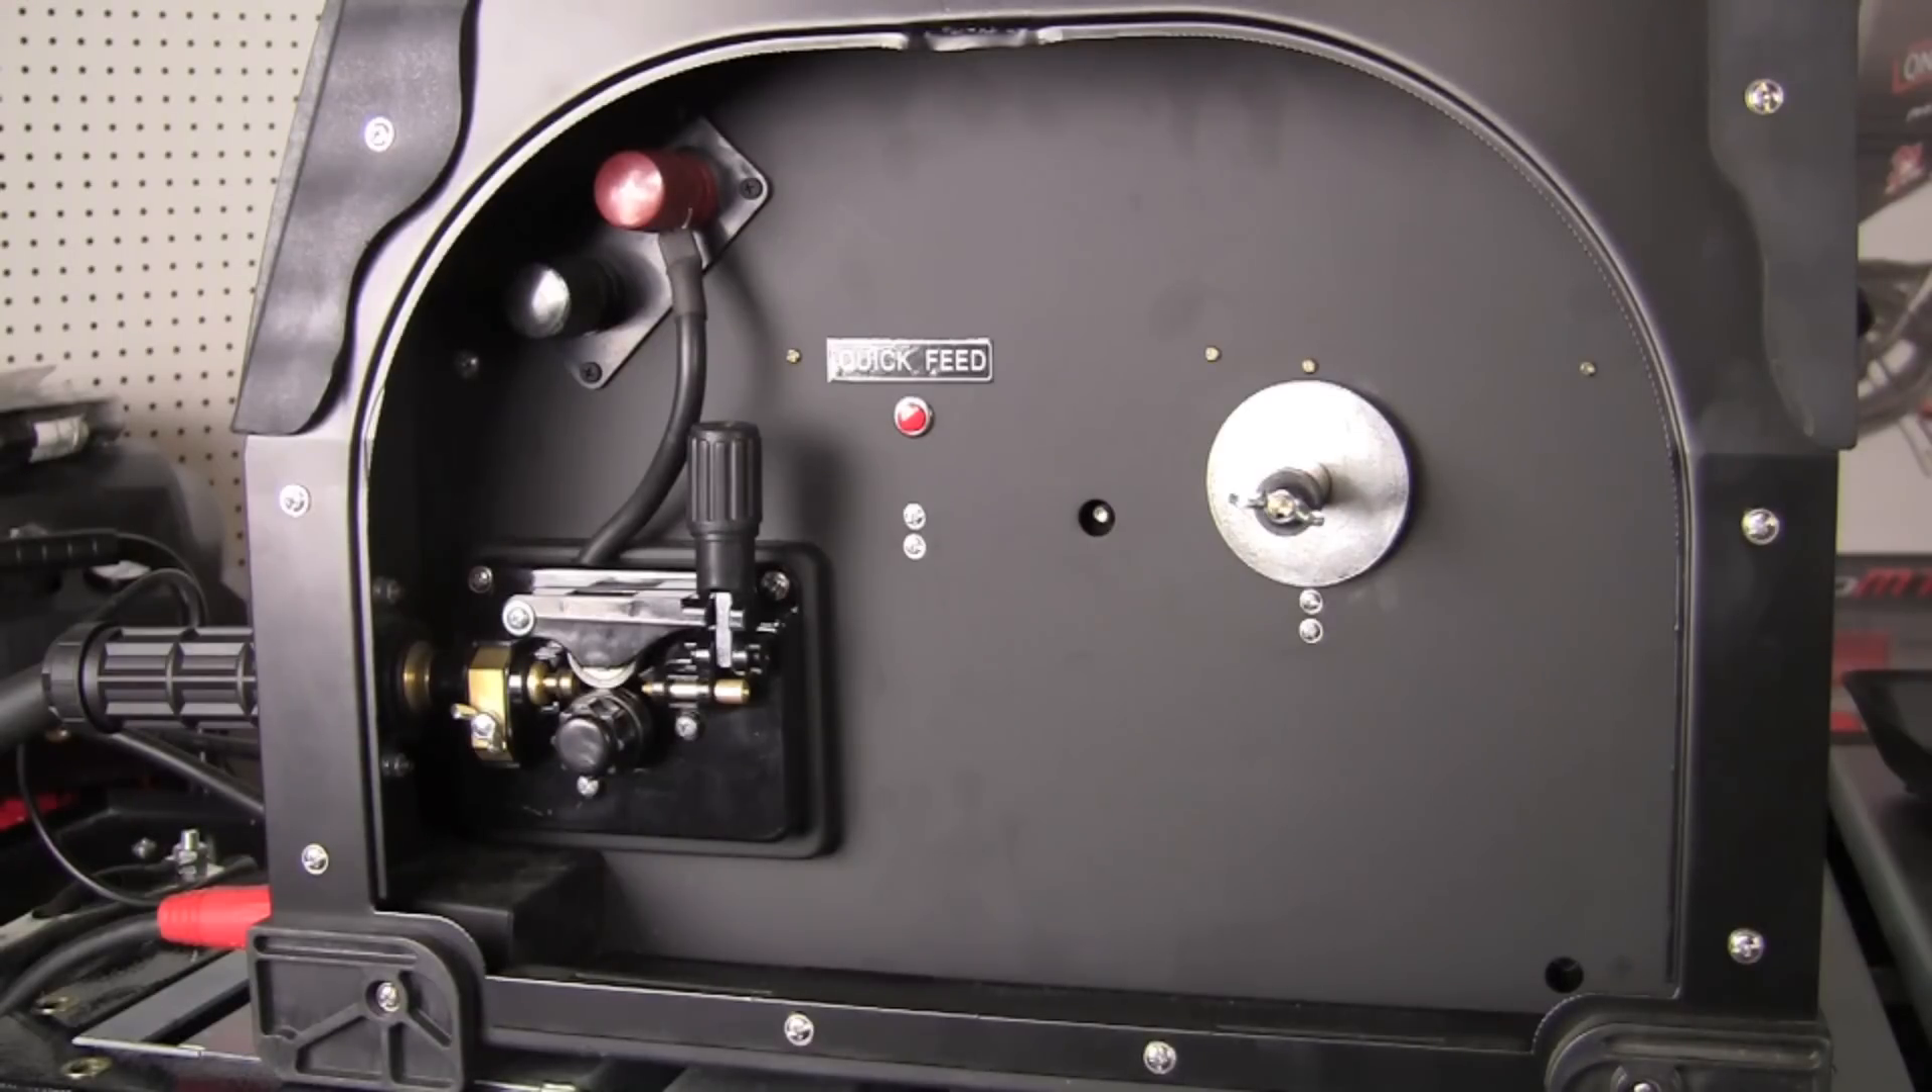I've removed the door for clarity so that we can see what's going on inside.